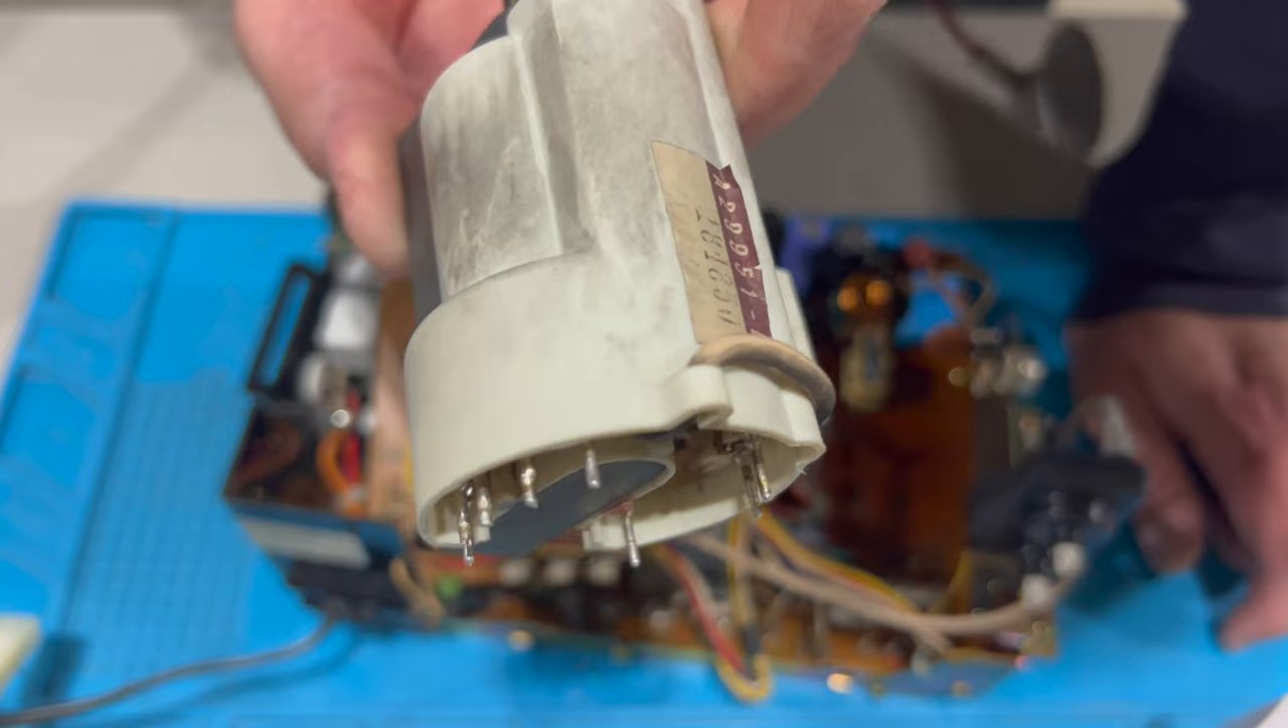There's the old flyback out and off of the chassis.